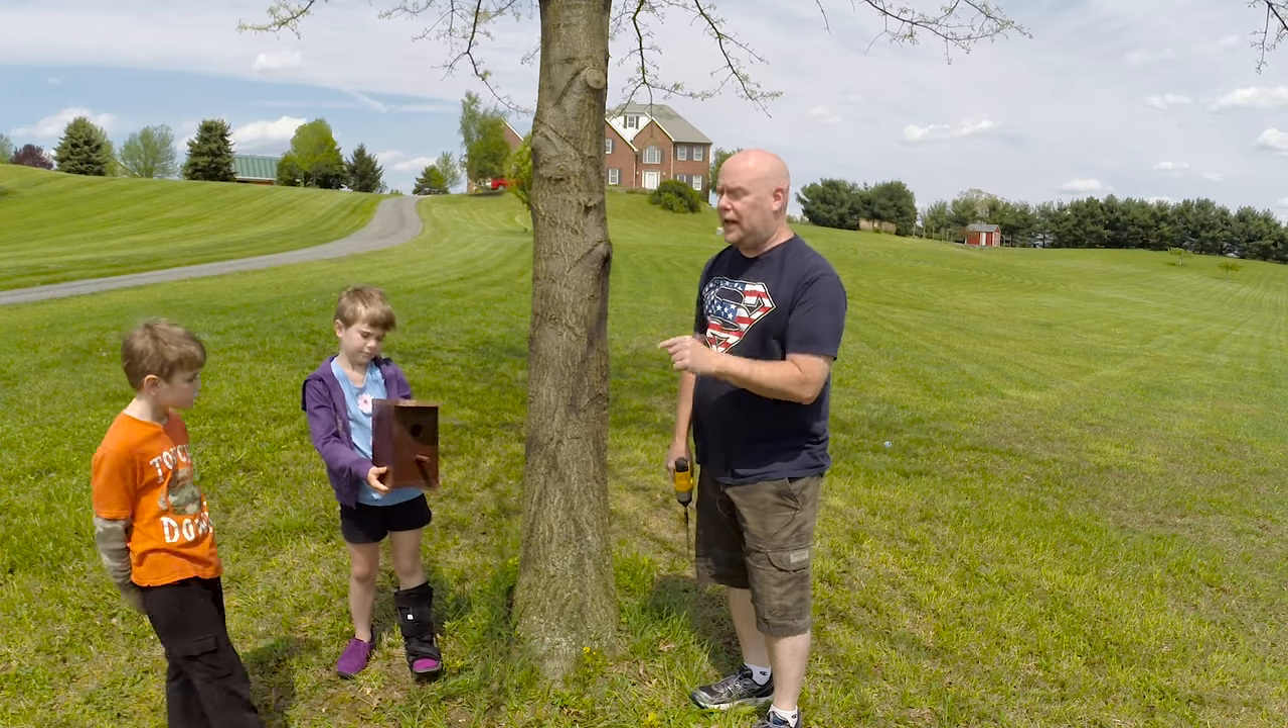Okay, YouTube, a couple of coats of paint, and we have ourselves a birdhouse. All that's left is to attach it to the tree.